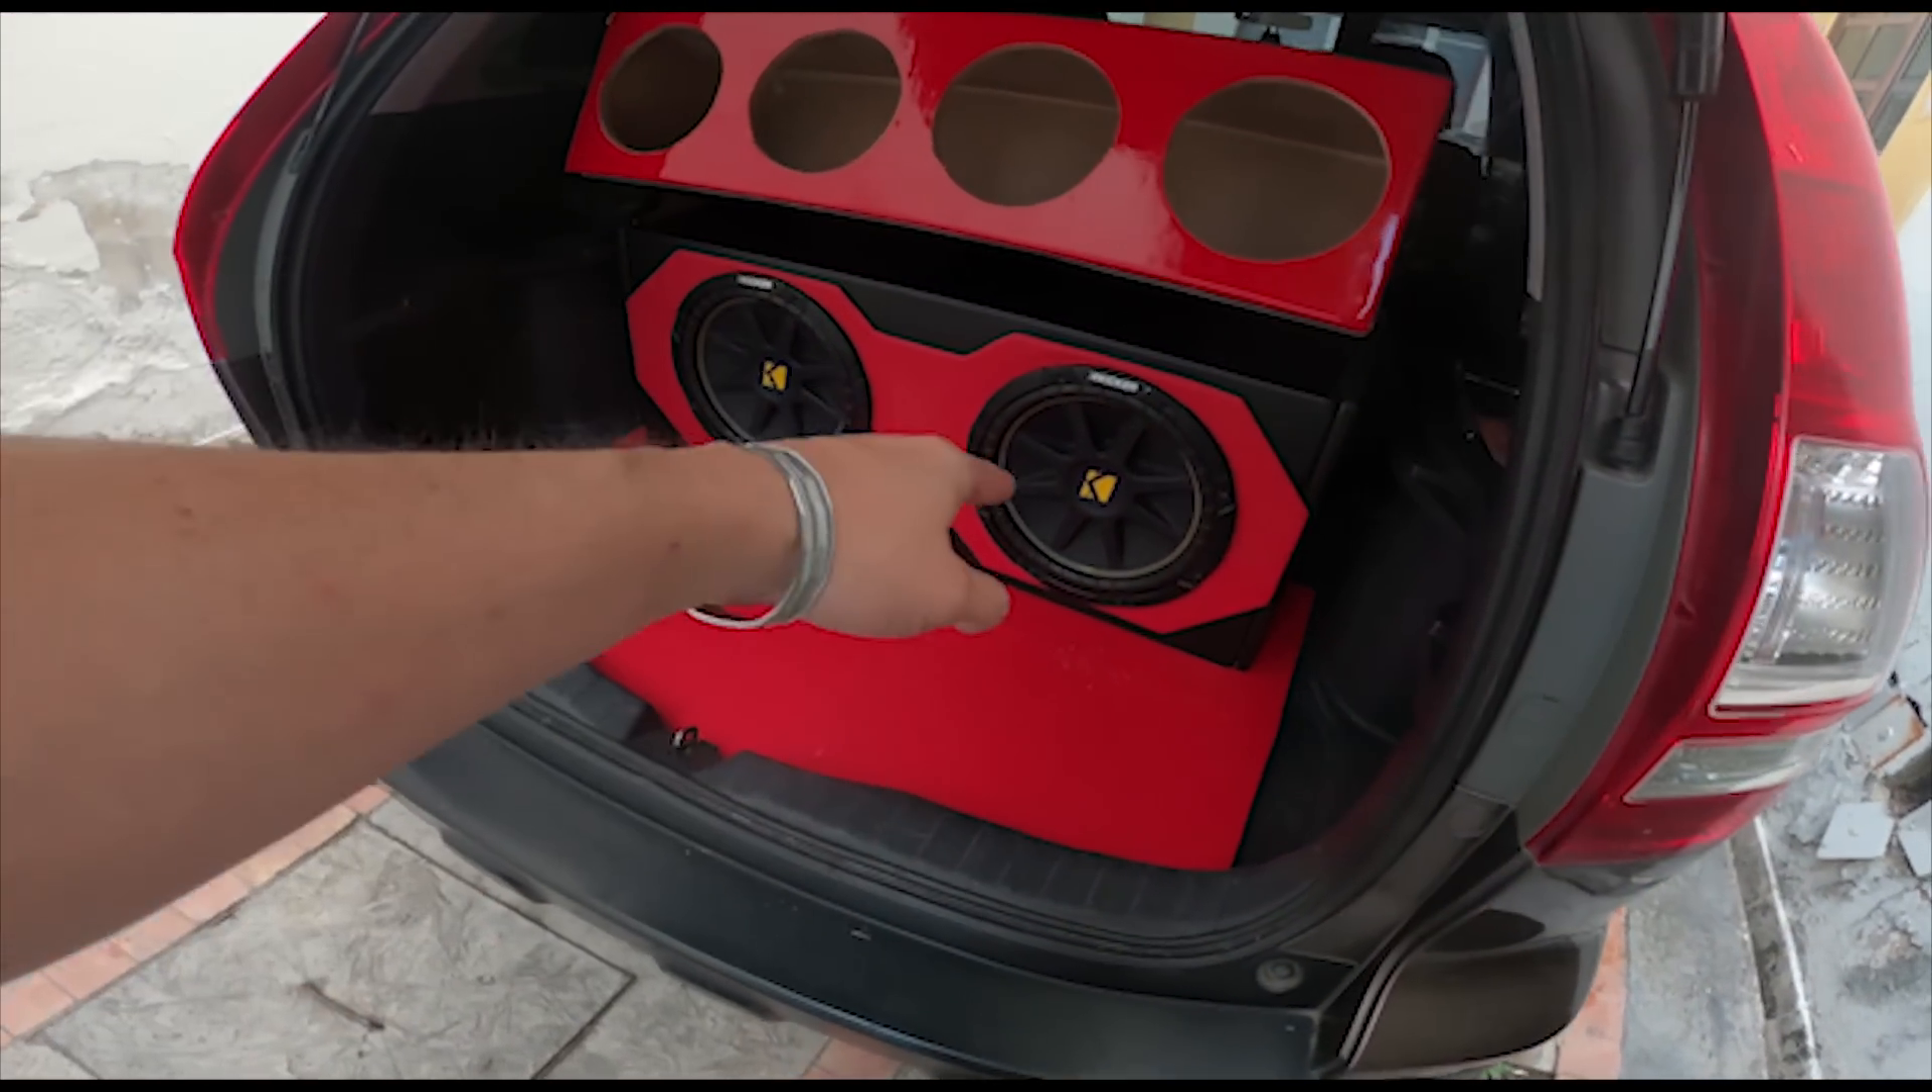Pues ya también están los bajos colocados.